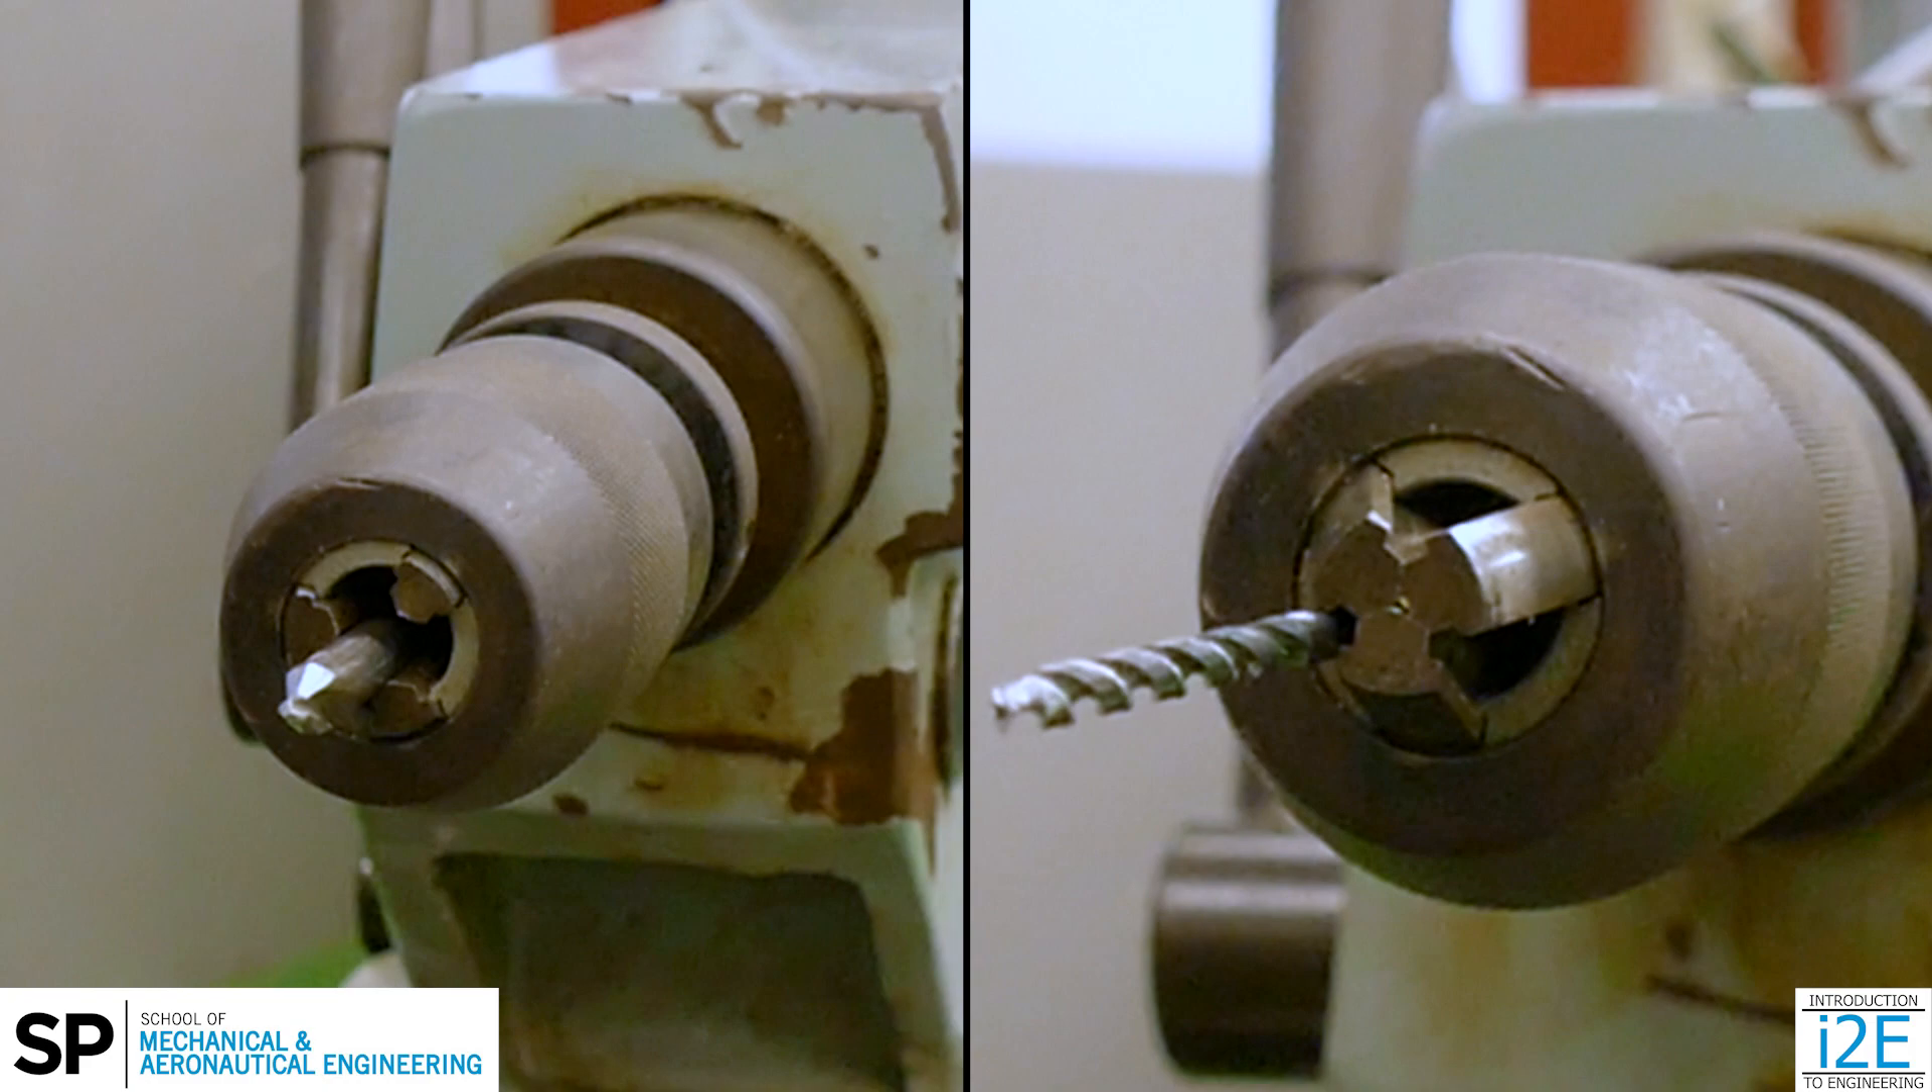These are examples of poor installation of the twist drill bit, and center drill bit. These bits are not in the center of the jaws.